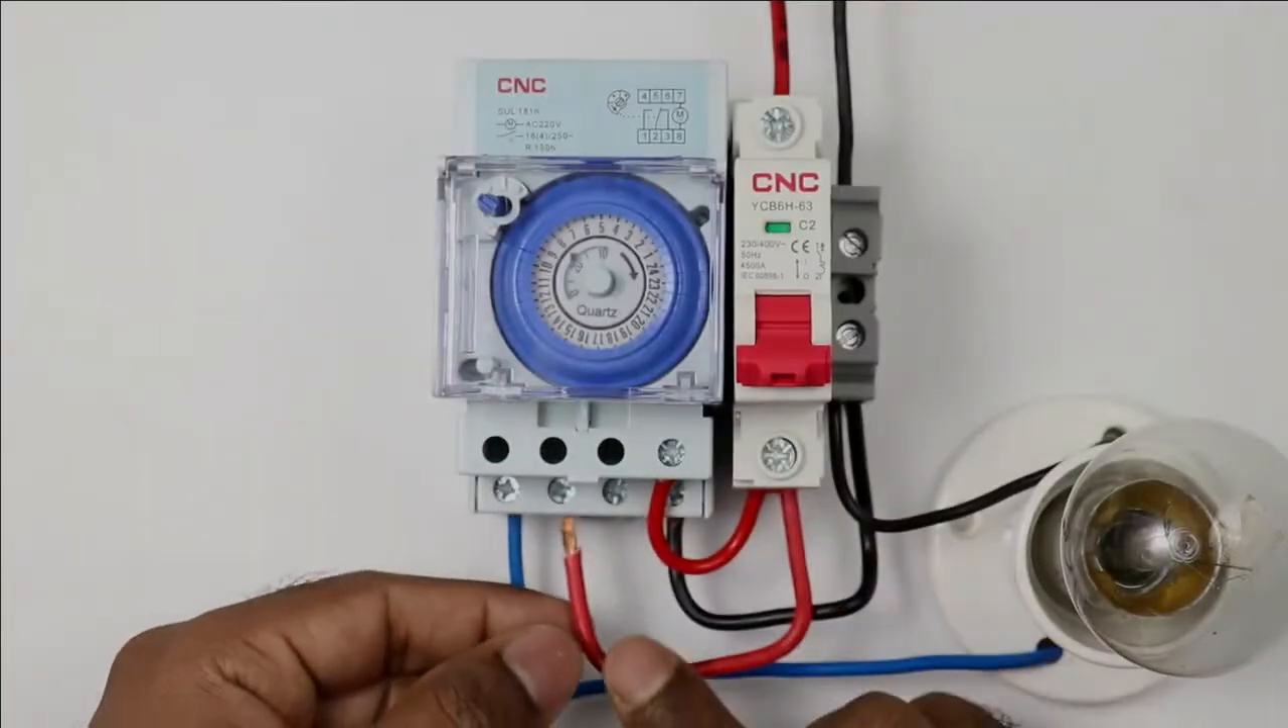After this, only one more wire left to be connected.